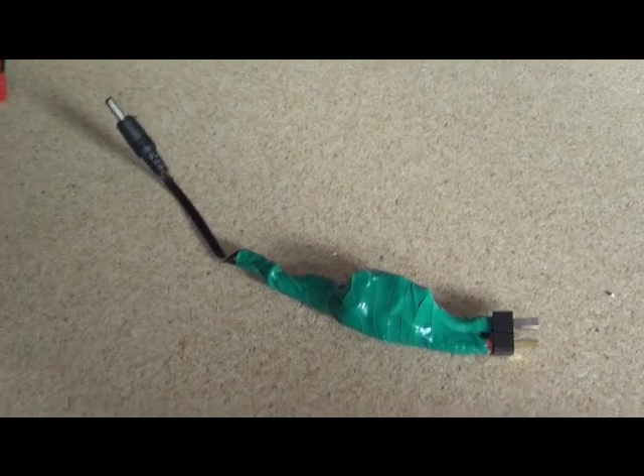Okay, this is what the finished connection looks like between the battery end and the end that goes into the transmitter.